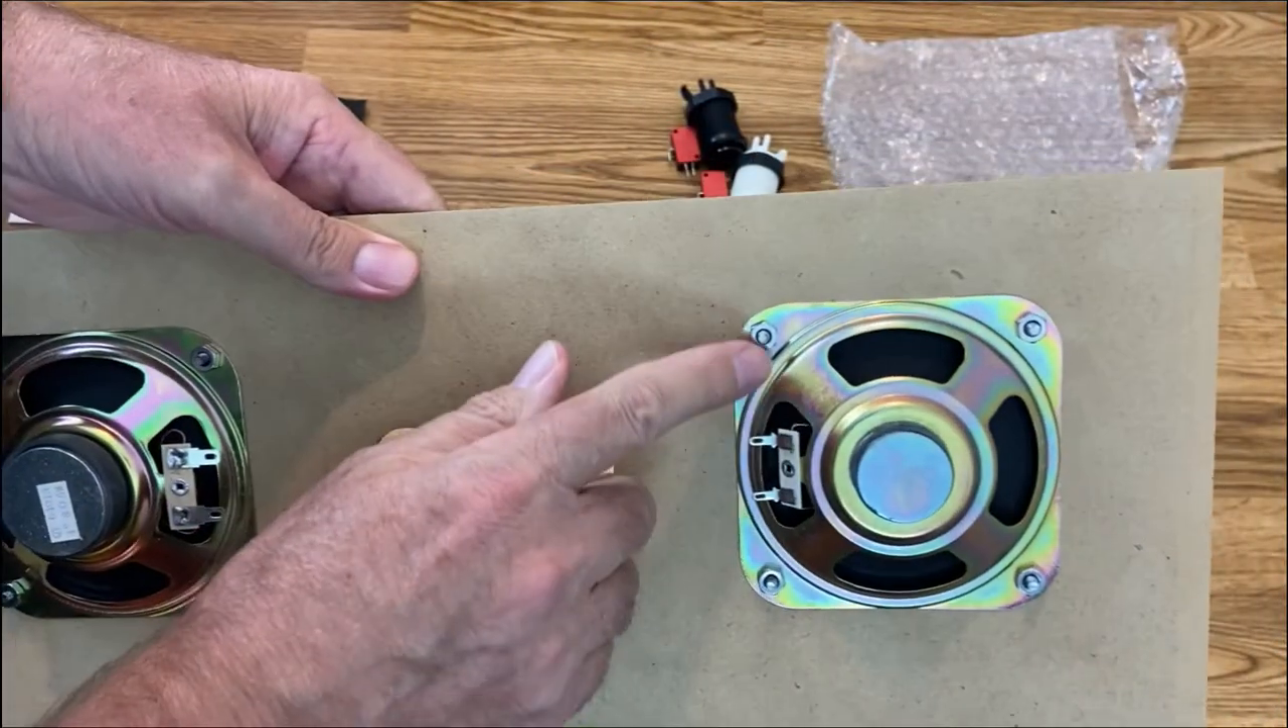All right so the speakers are installed once again just make sure these lugs are pointing on the inside toward the buttons.